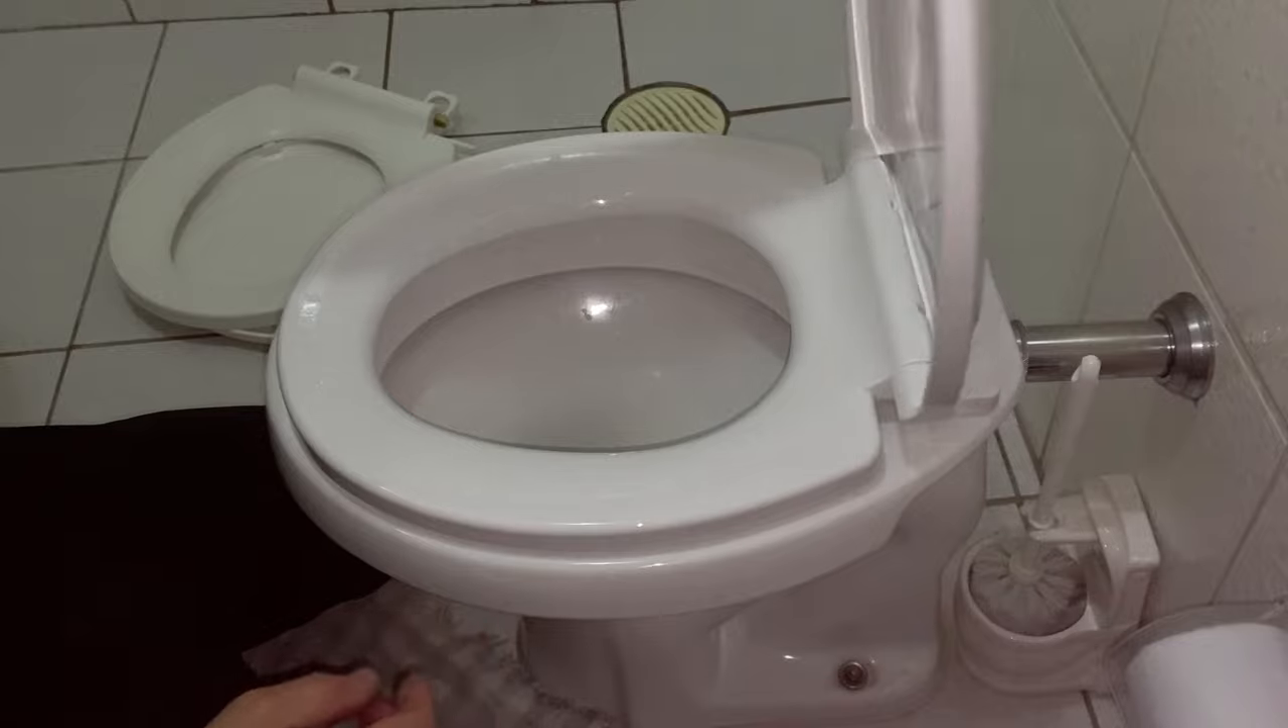Pronto. Instalado a tampa de vaso sanitário Senze.